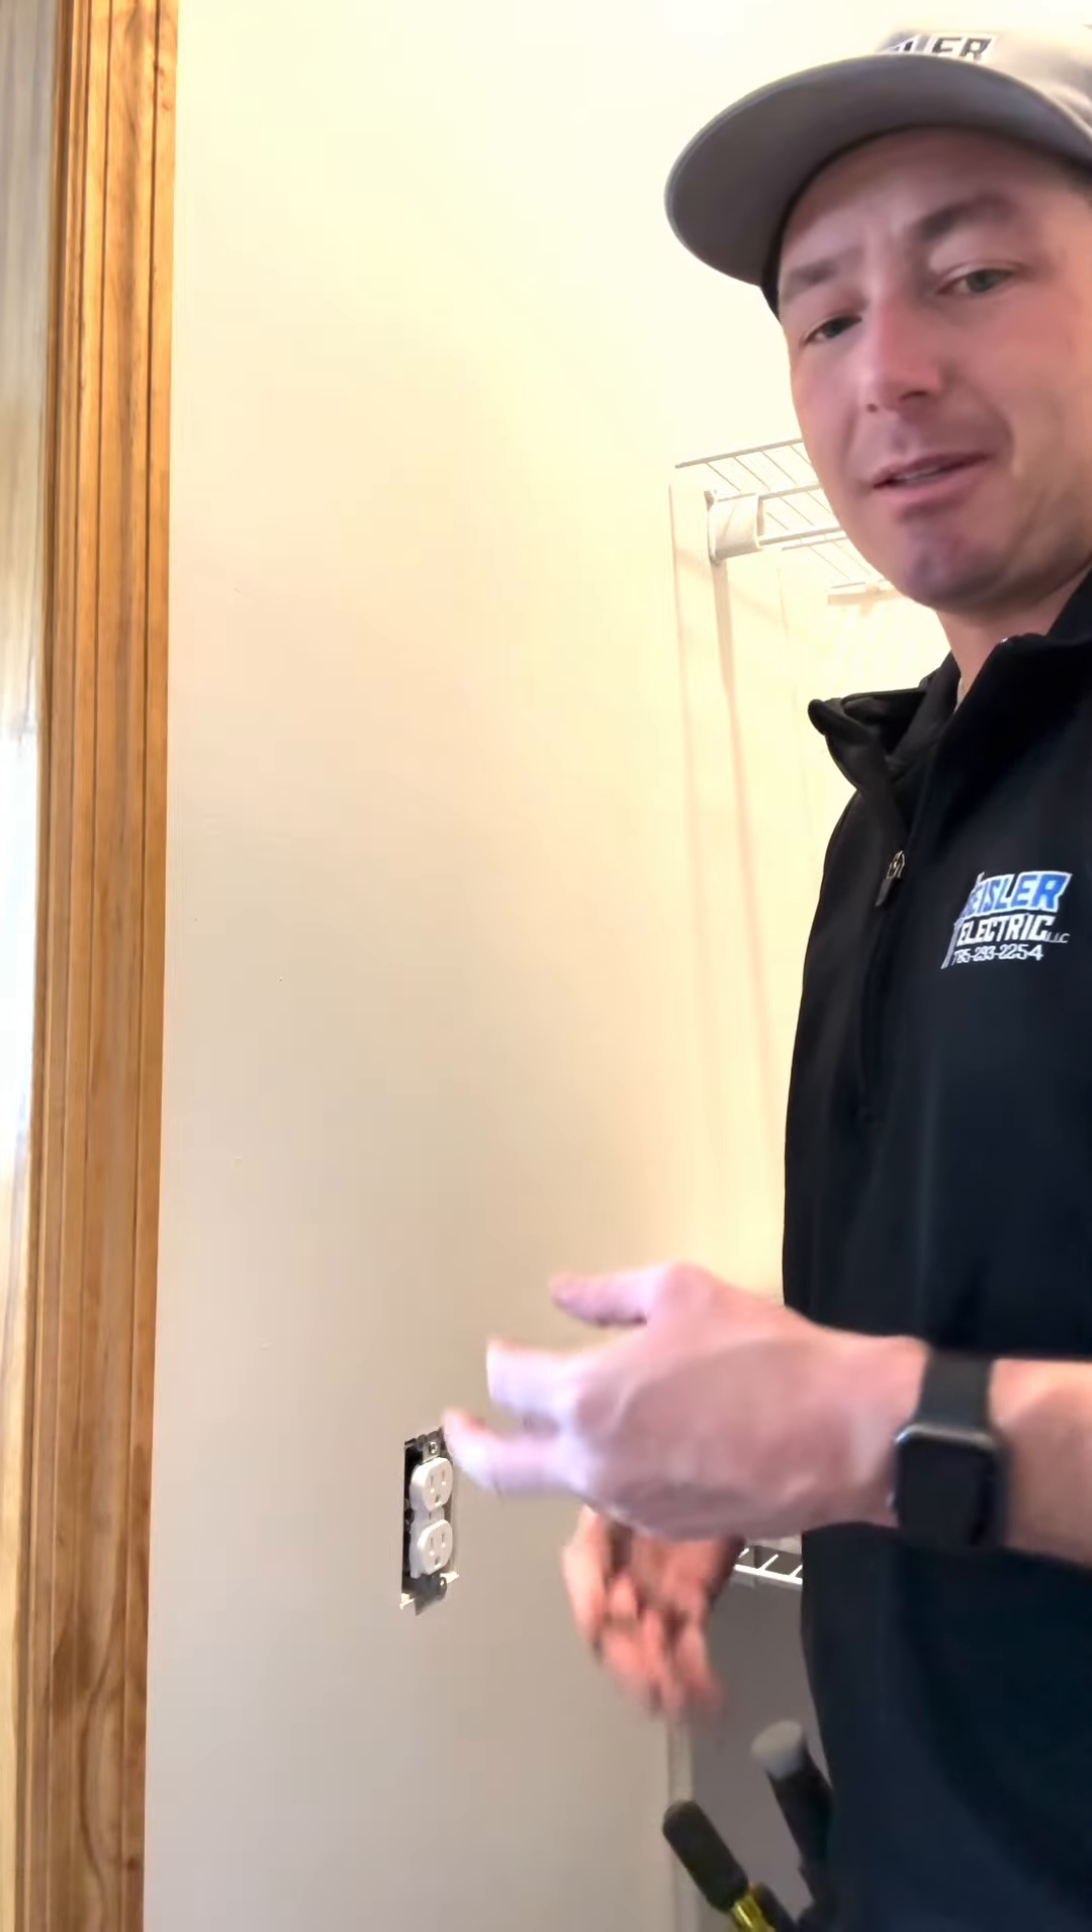So i got that outlet done i don't have a cover plate.